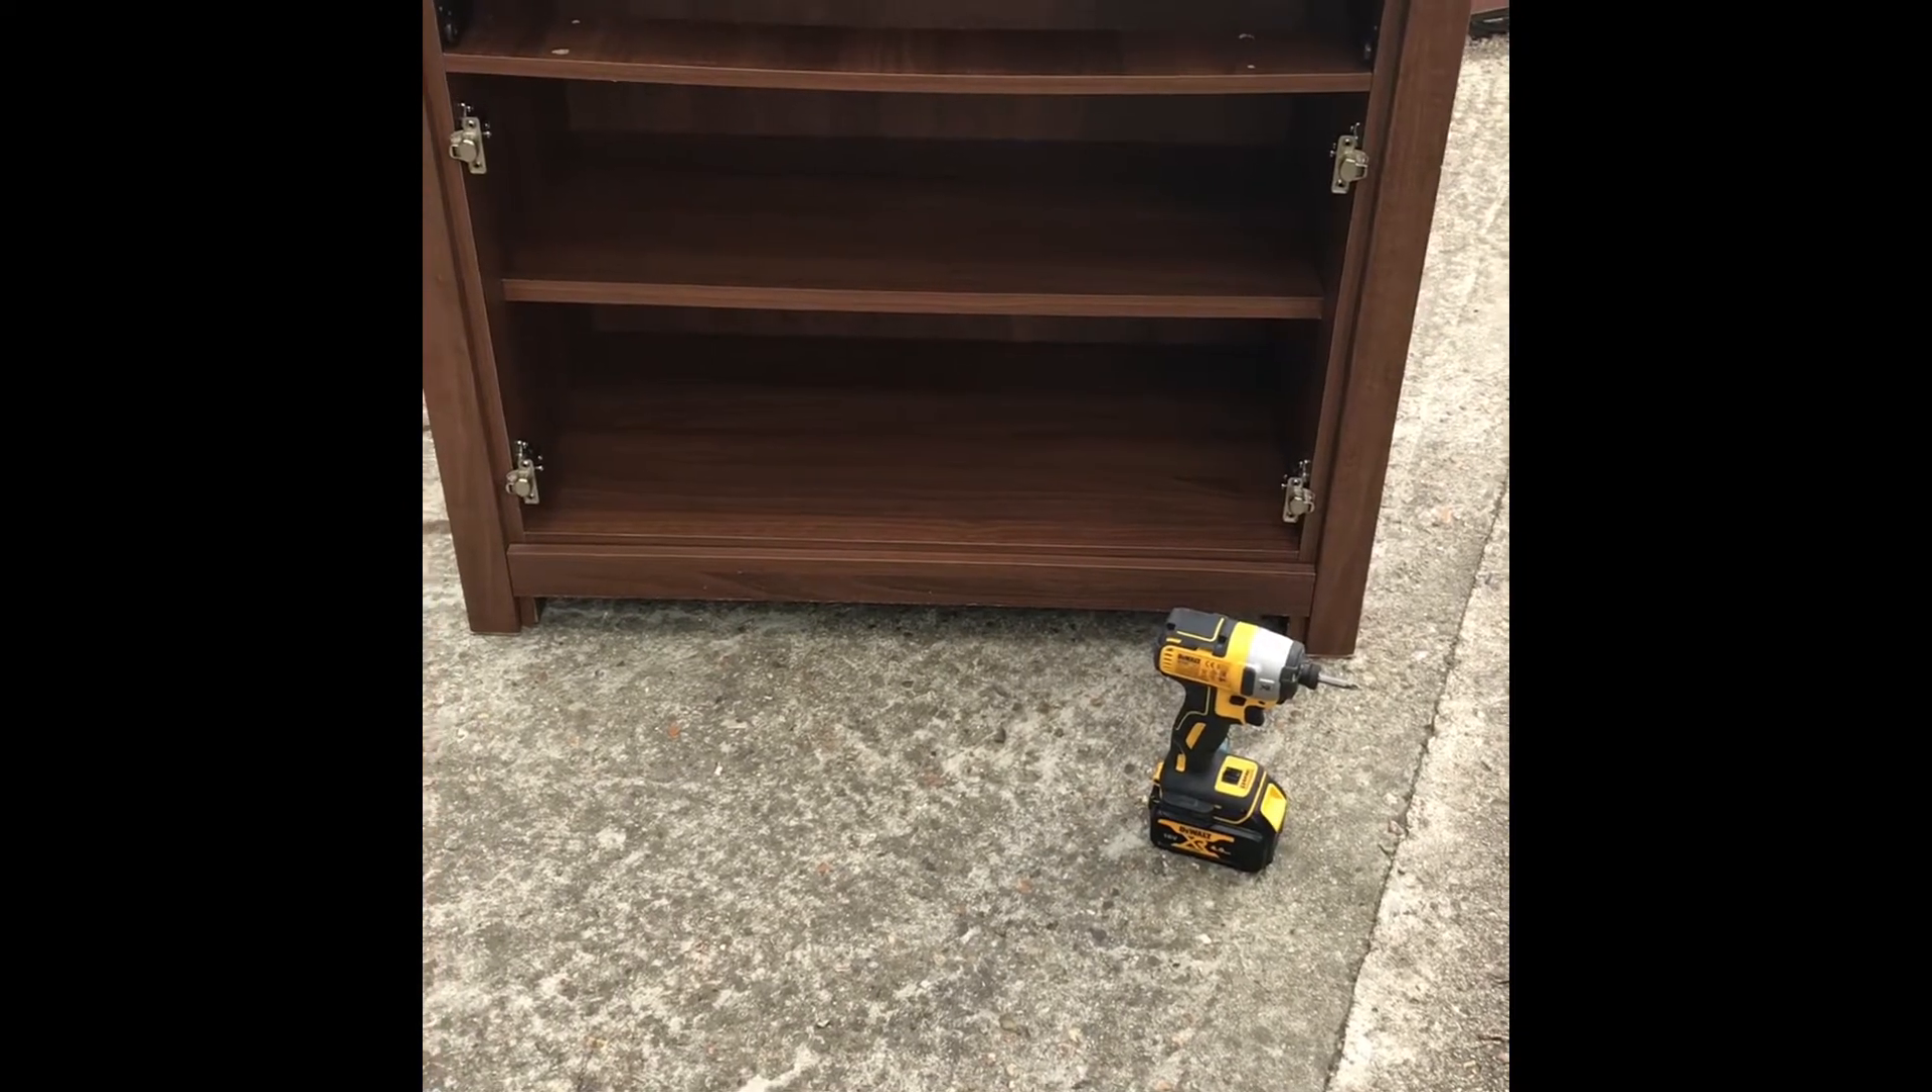I've just taken off the doors so the hooks are still remaining.